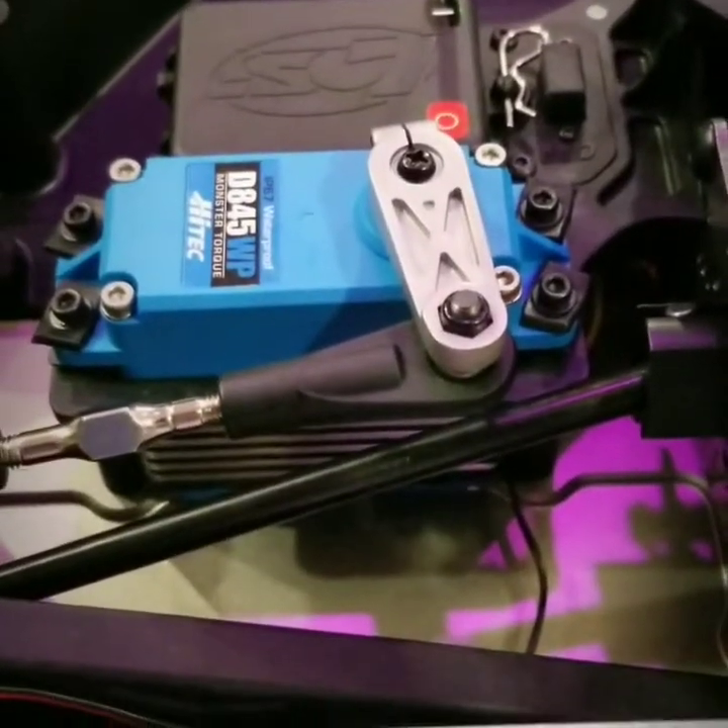The high -tech servo is now completely installed as you can see right there.